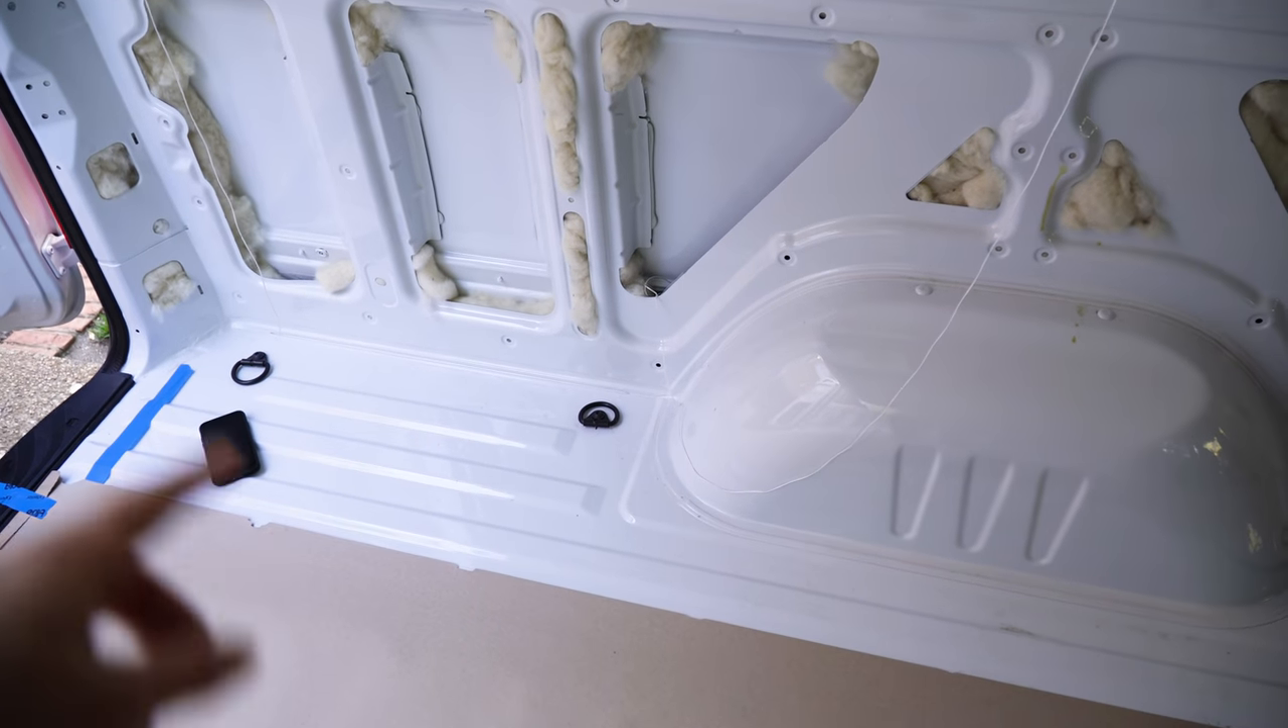So the next step is to start doing all the smaller areas around the wheel well and all these areas, but I still have these cargo rings in.